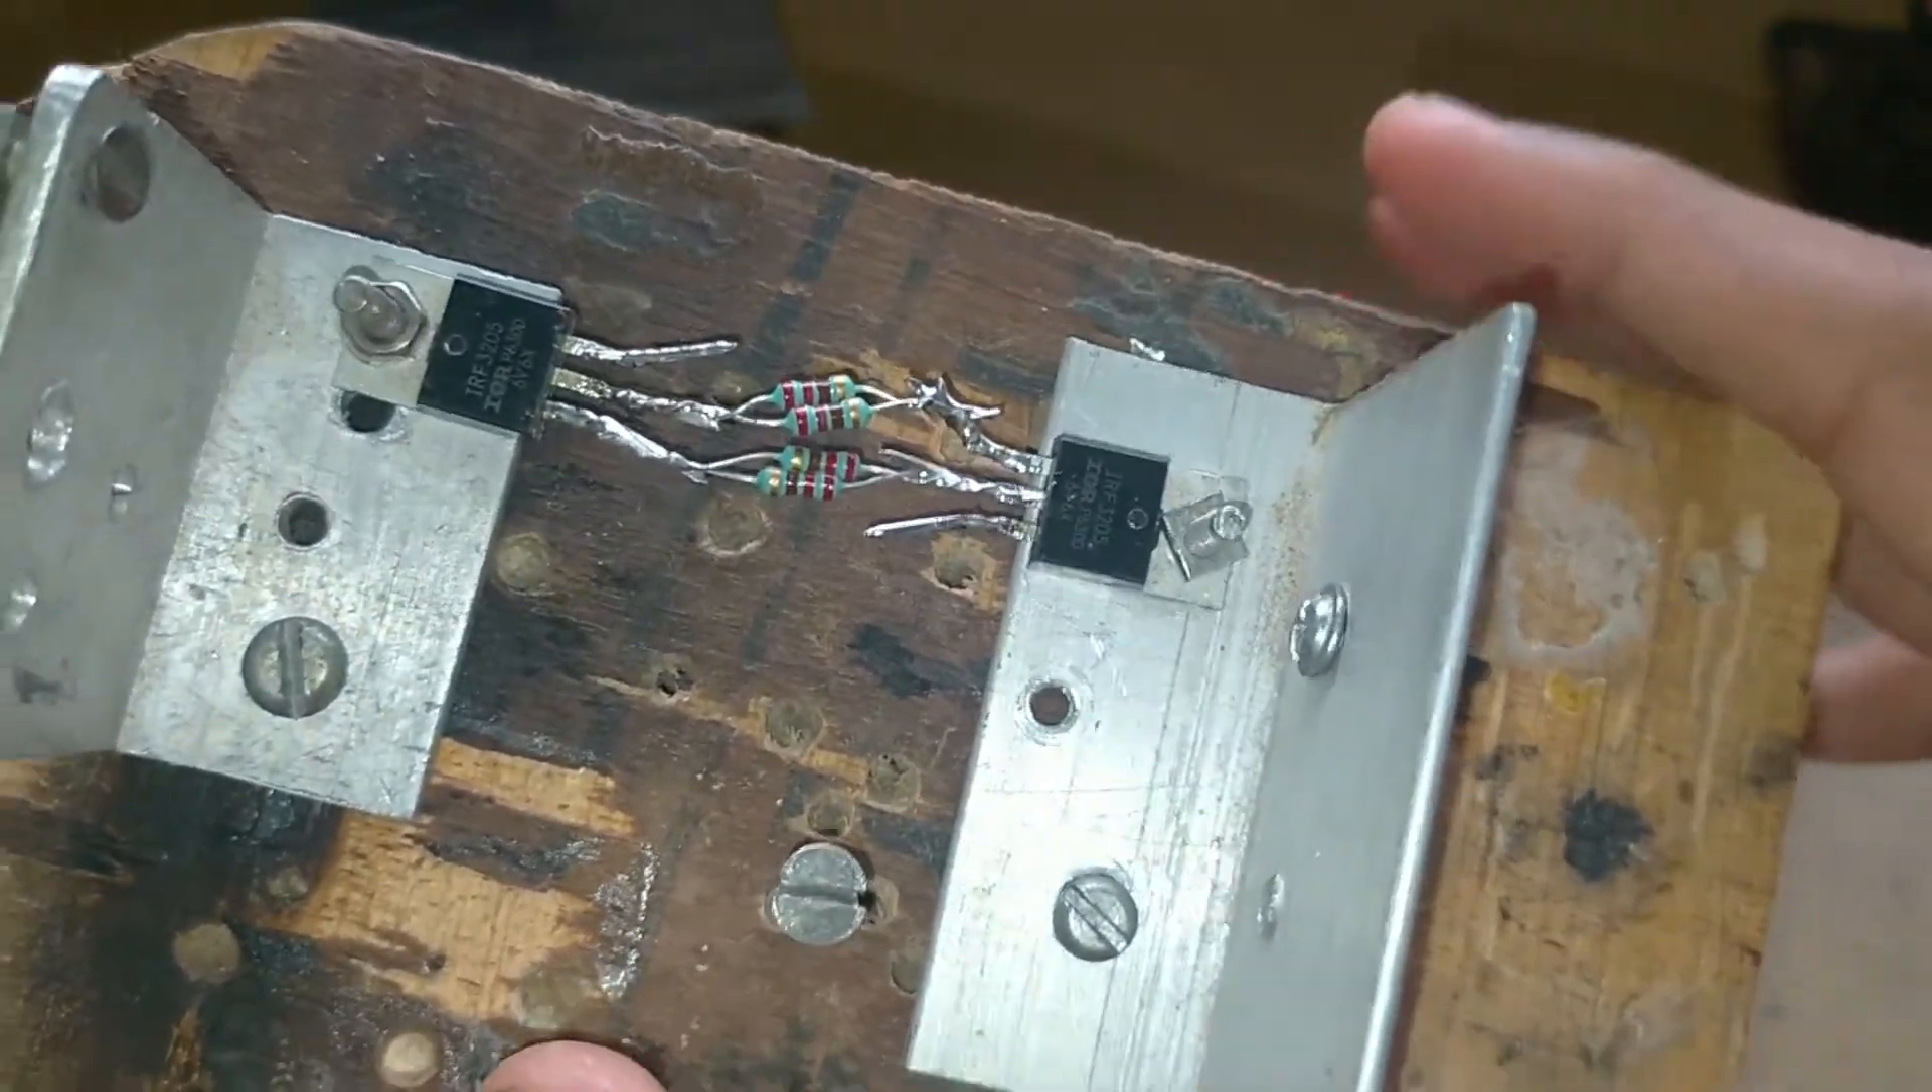मैंने resistance को इस तरीके से connect कर दिया है।